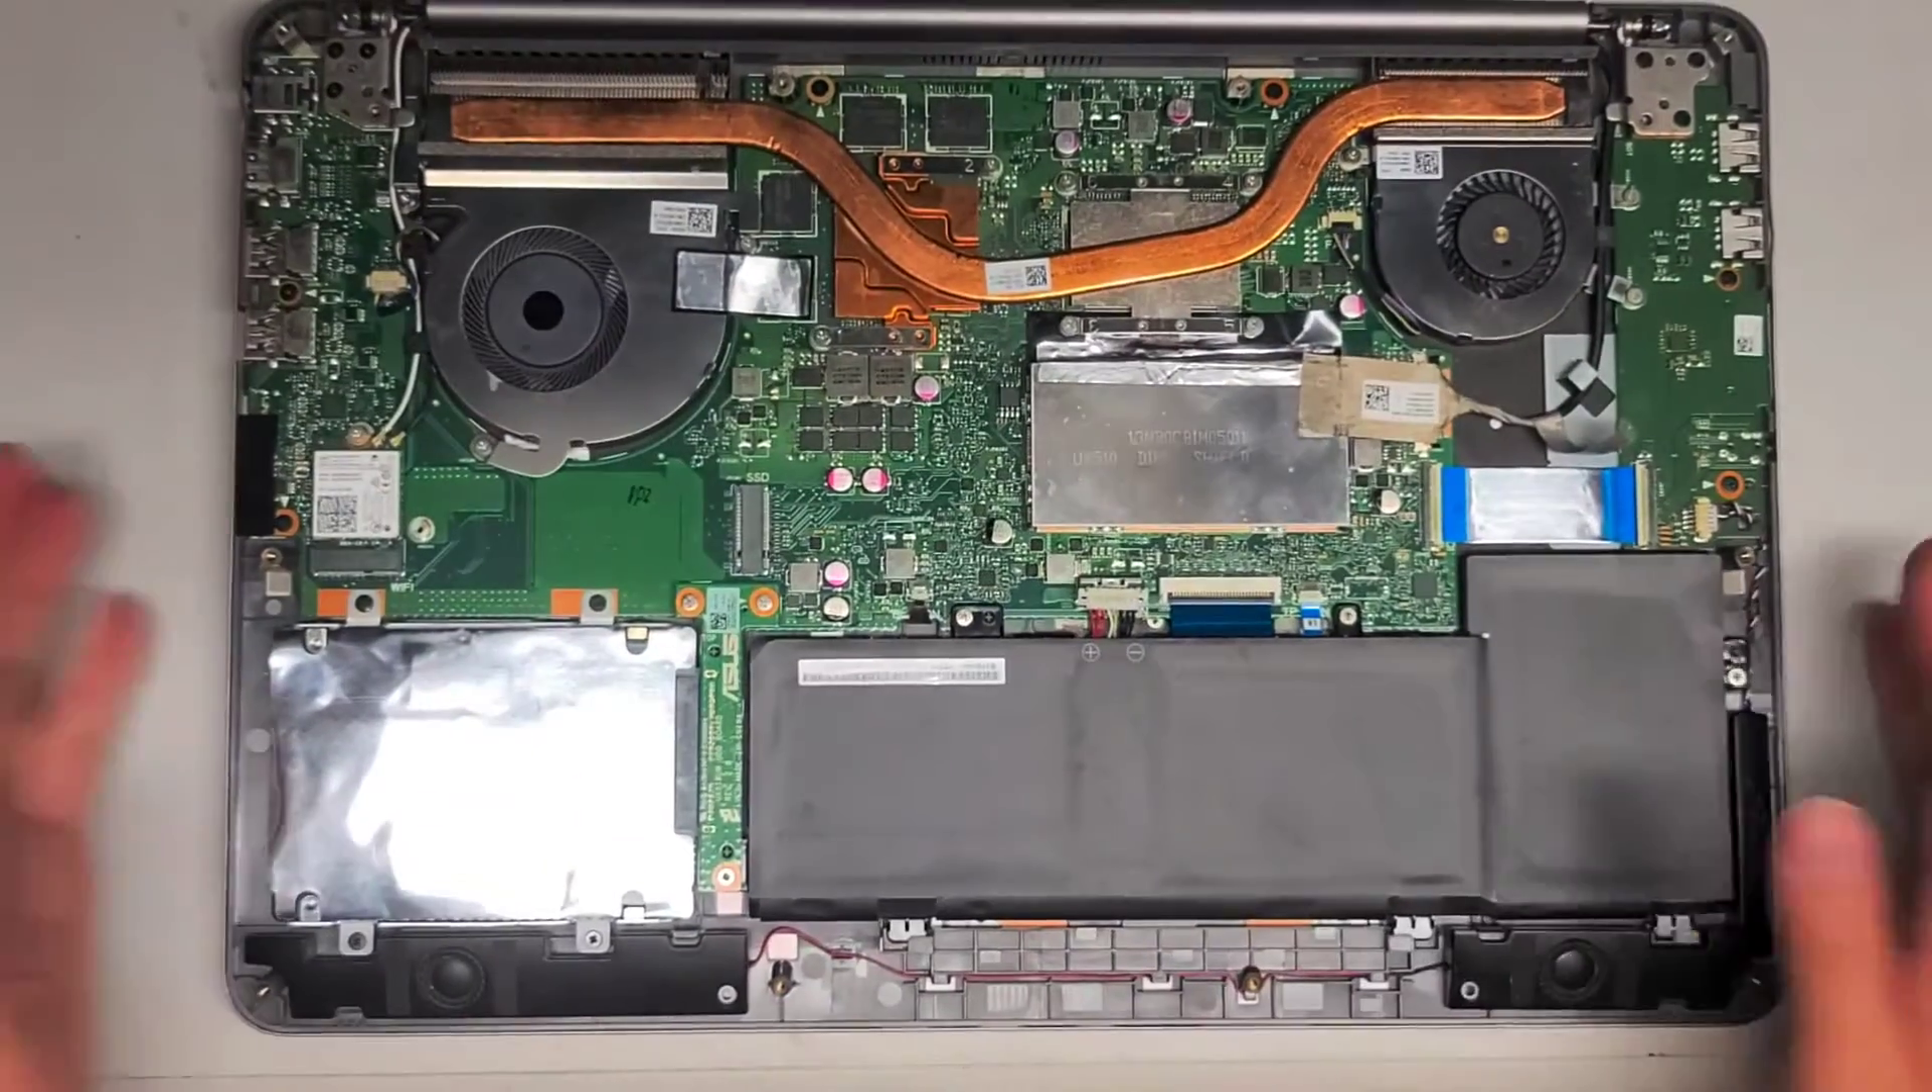I forgot to put the cover back on.